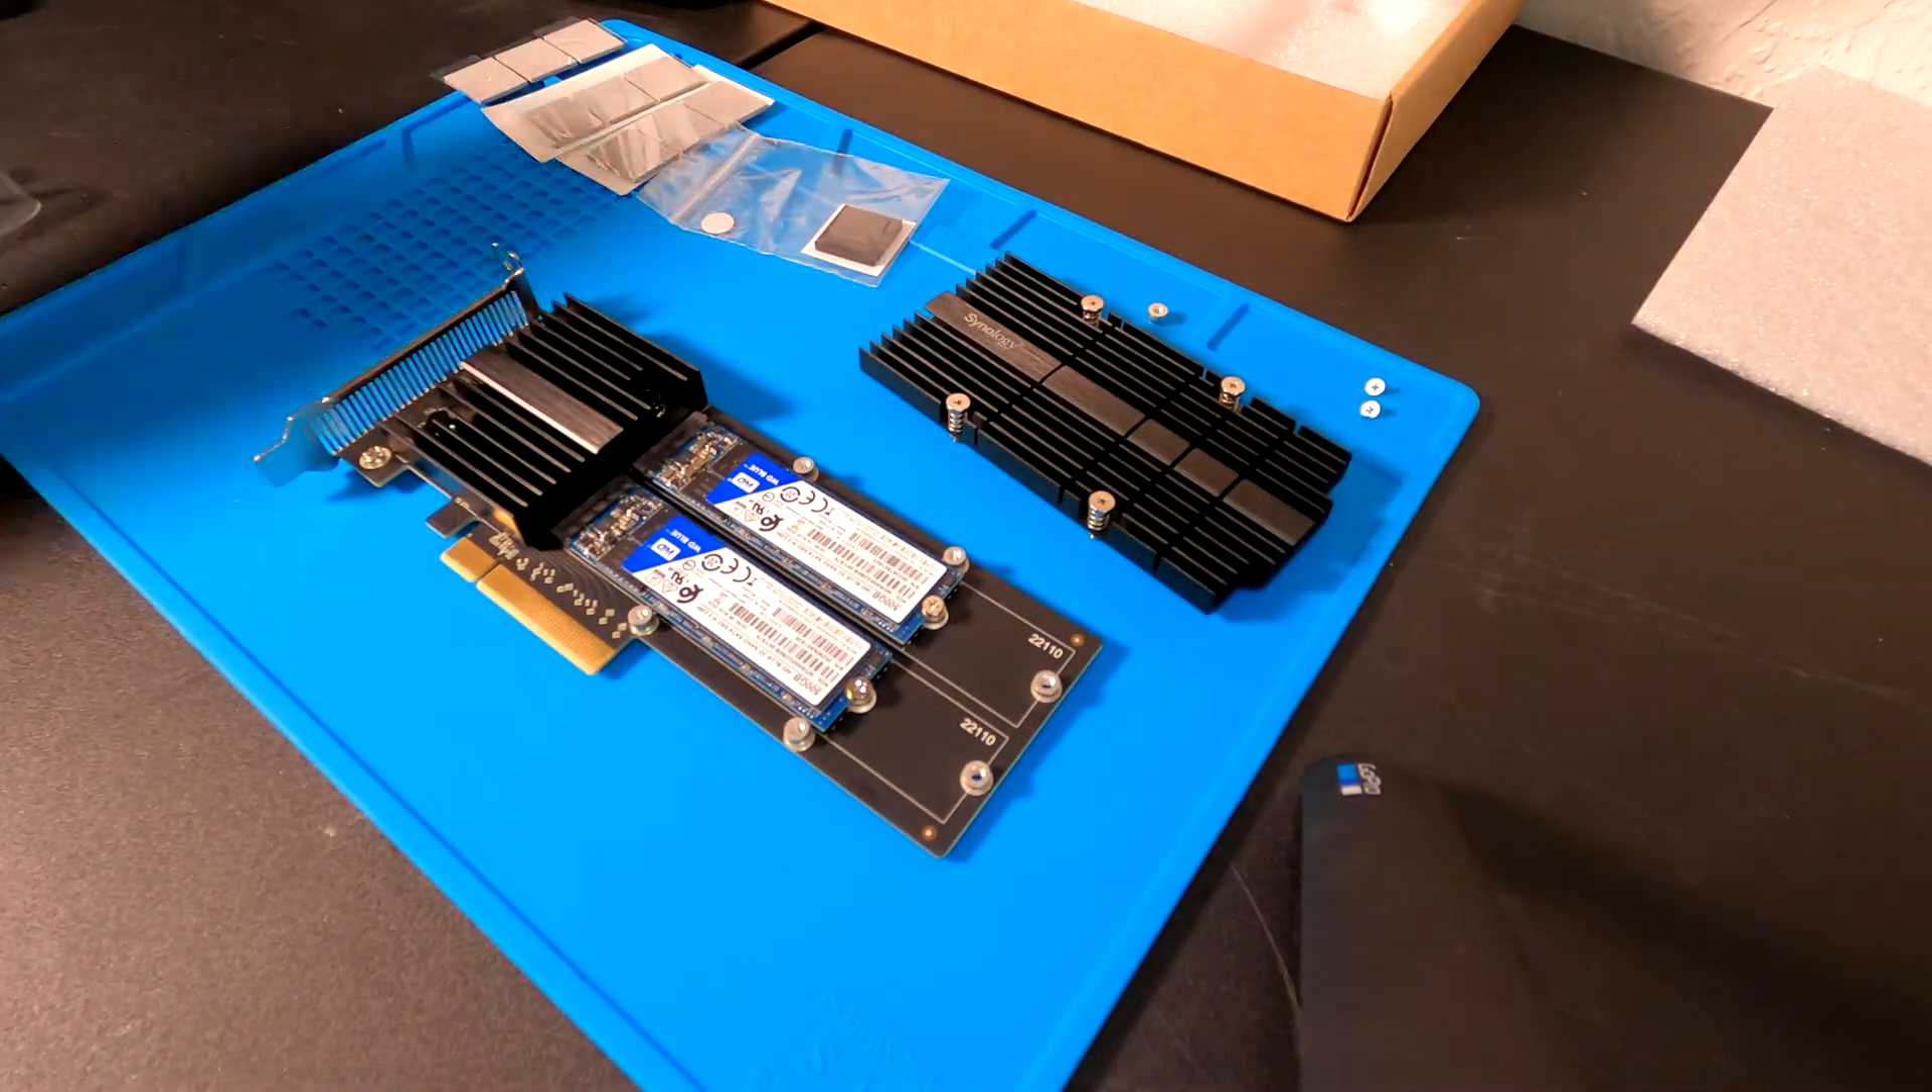There you have it now you got both drives on there.